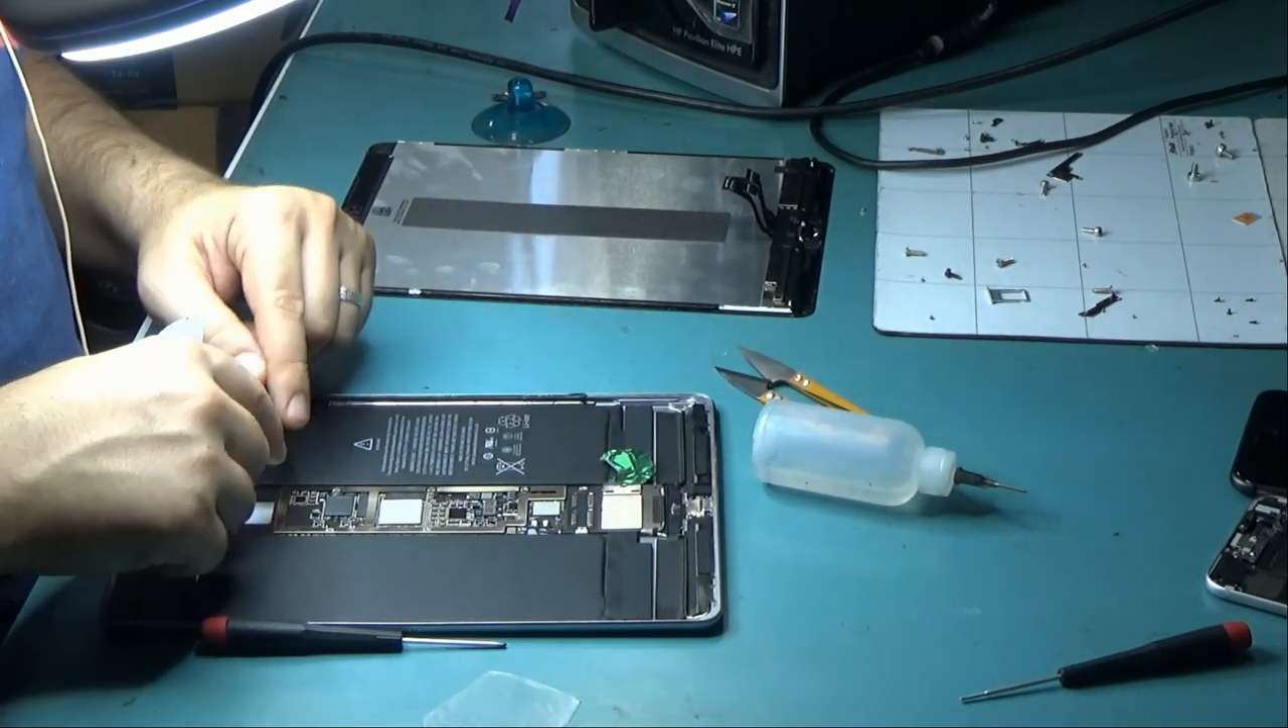Okay so now we exposed the motherboard.